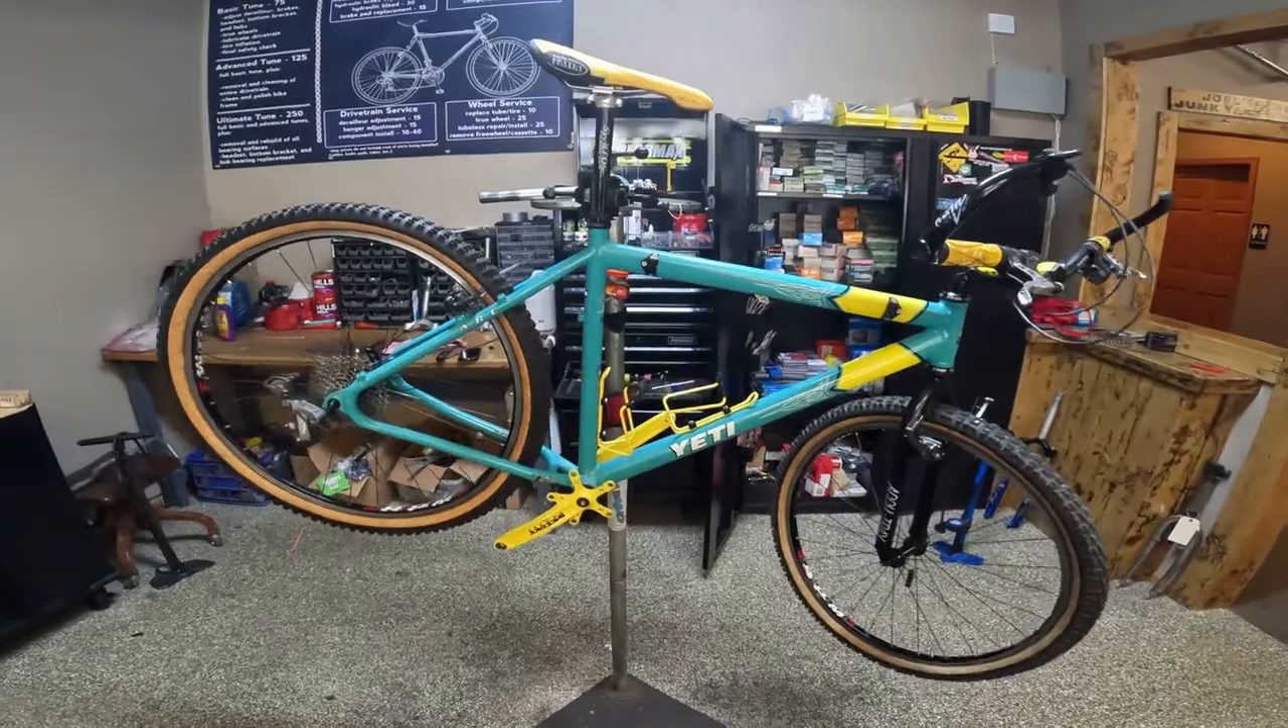We put the wheels on and it's starting to look like a bike, which is super exciting.